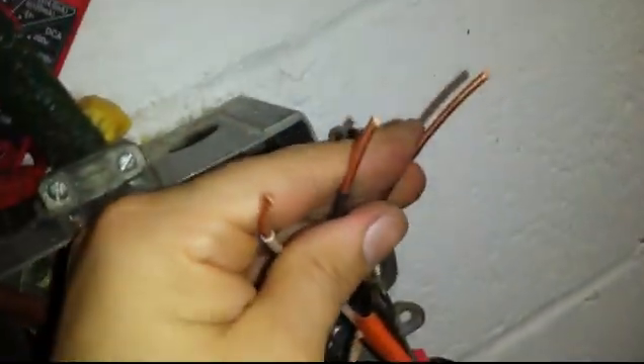So I've got all the wires attached here and I've stripped the wires on the other end of the 10 gauge here.